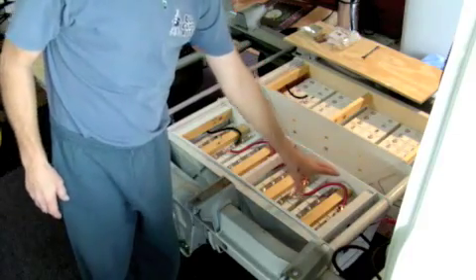Okay, what we've got here is I've got the first bank of batteries set in the box.